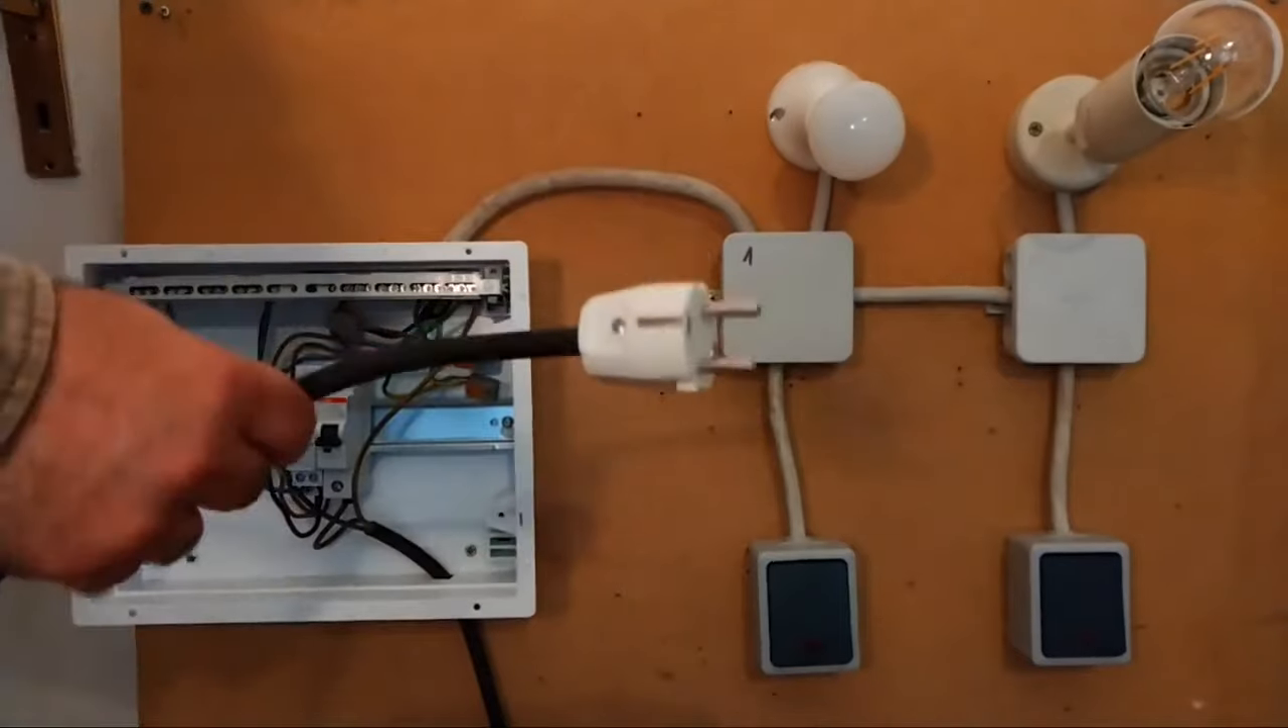Hier ist der Stecker, den ich jetzt hier noch nicht ans Strom angeschlossen habe.